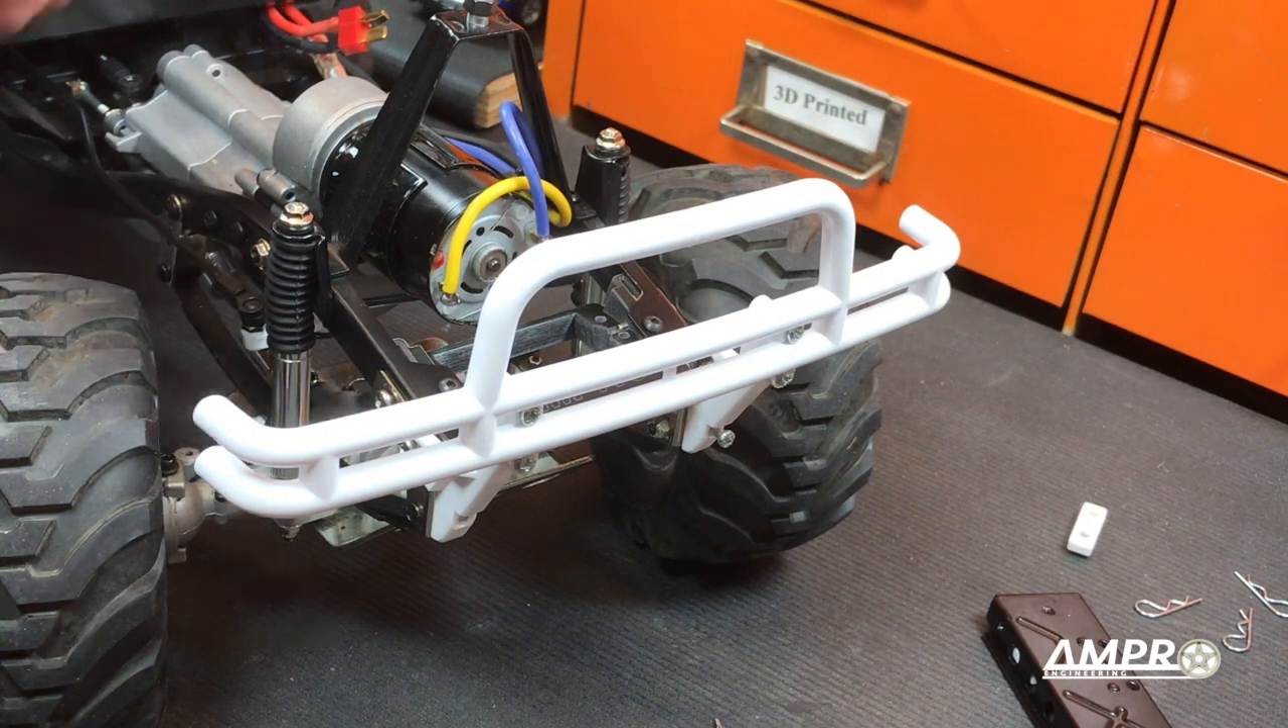I've also gone ahead and thrown the bumper on.